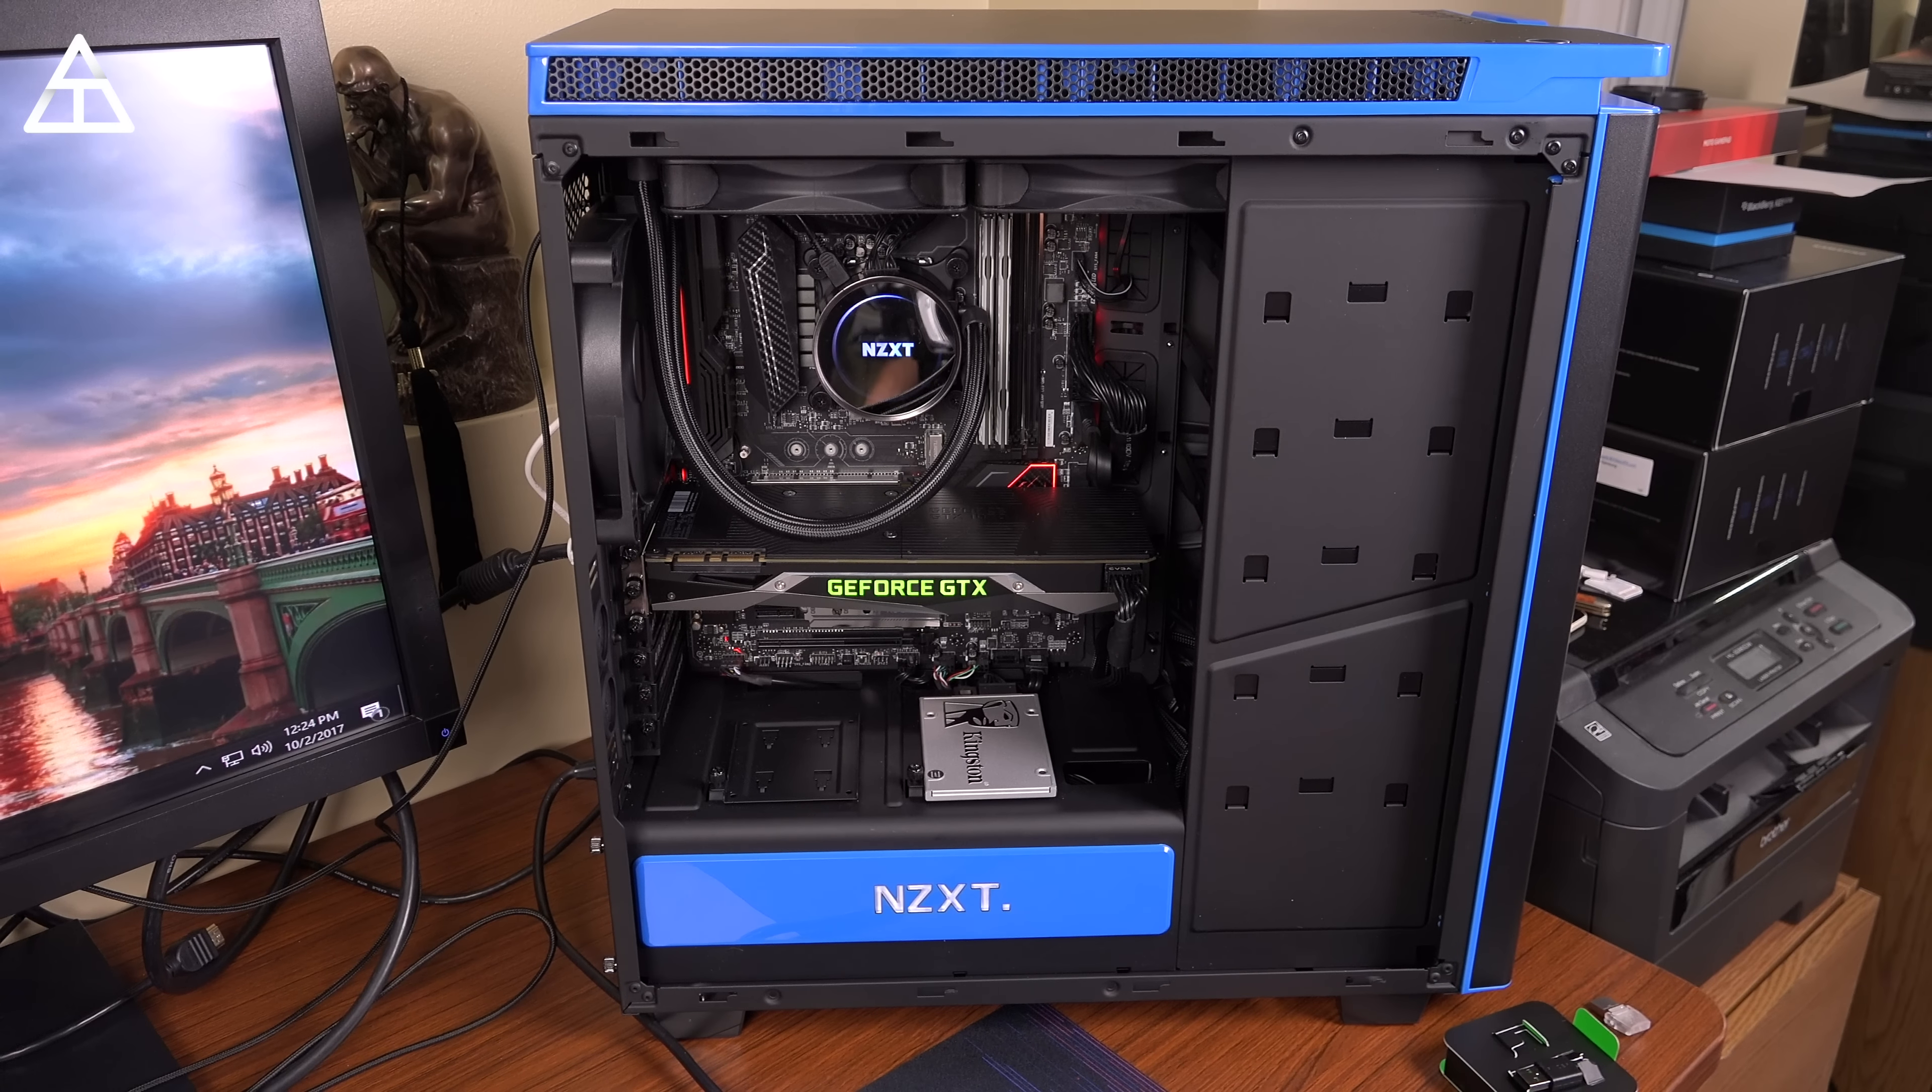The build looks great. I can go ahead and put on that outside casing.